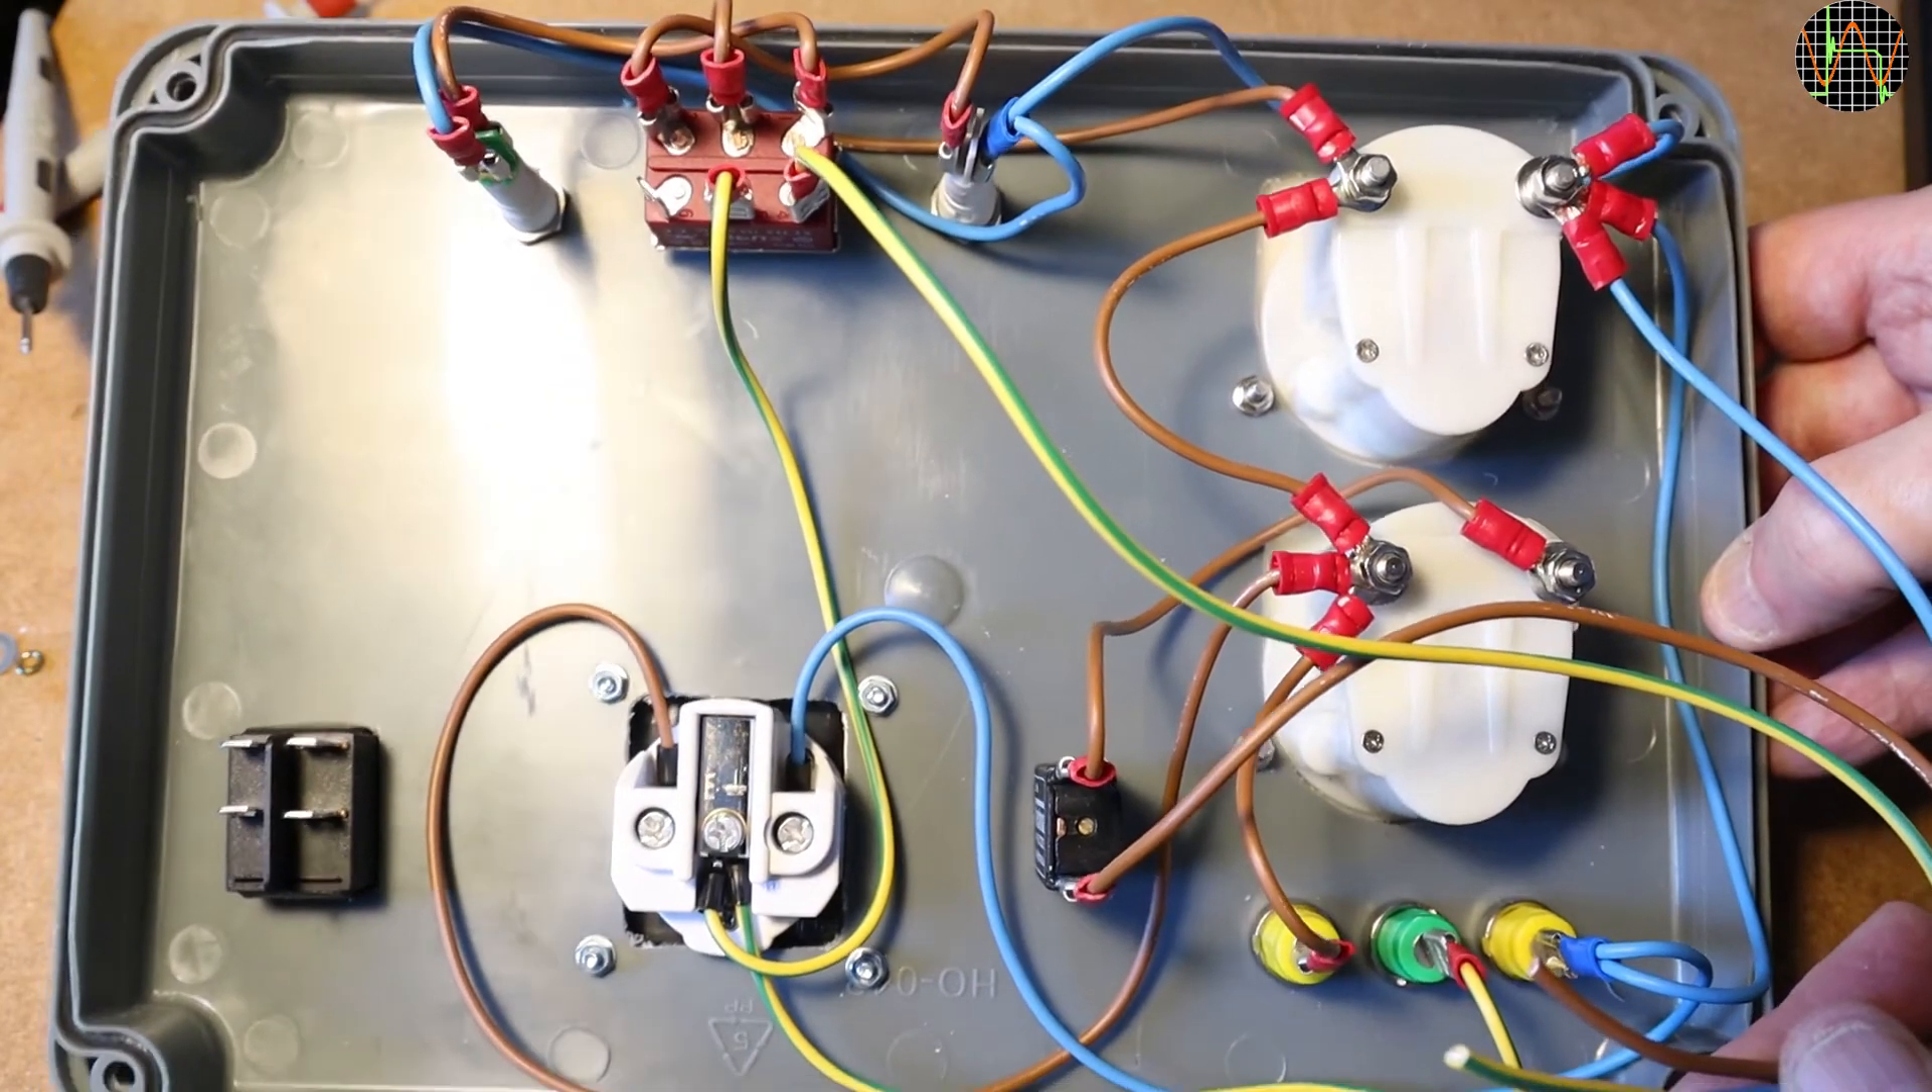On the left you see the main switch for the primary side has no wires yet because, if you recall, these wires have already been prepared as part of the transformer installation.